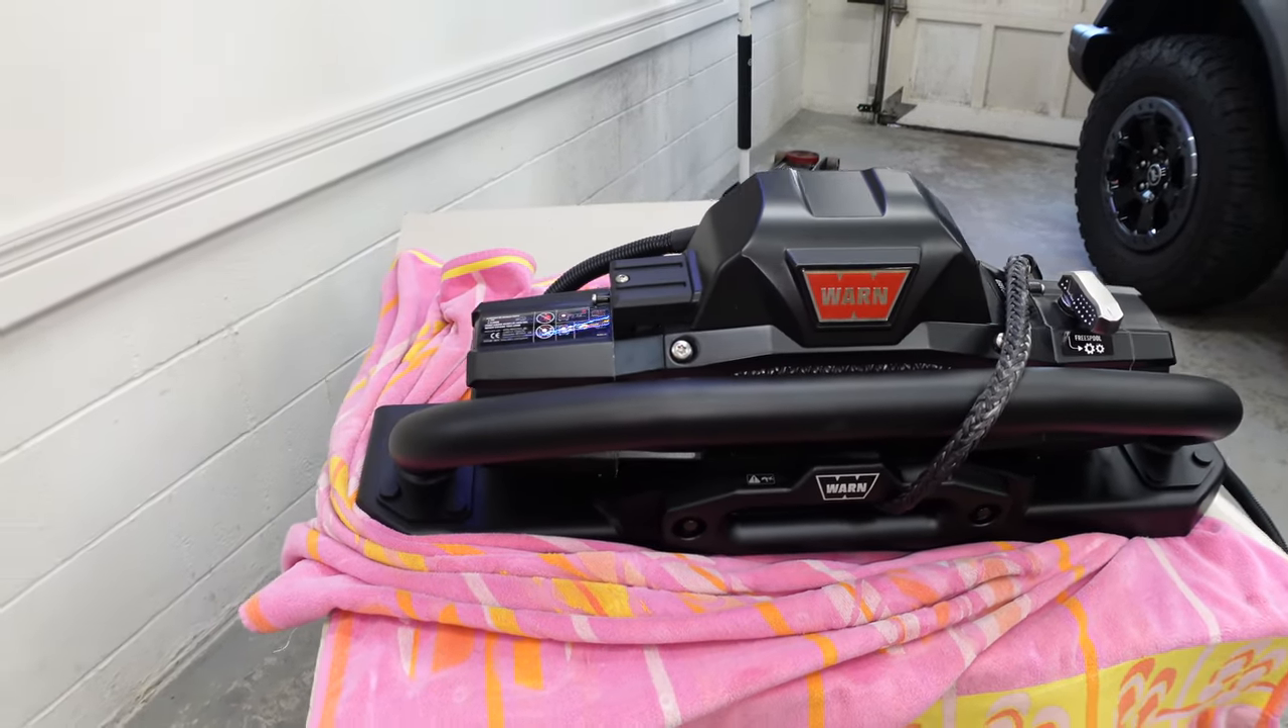The winch and the brush bar, winch plate, all married together.